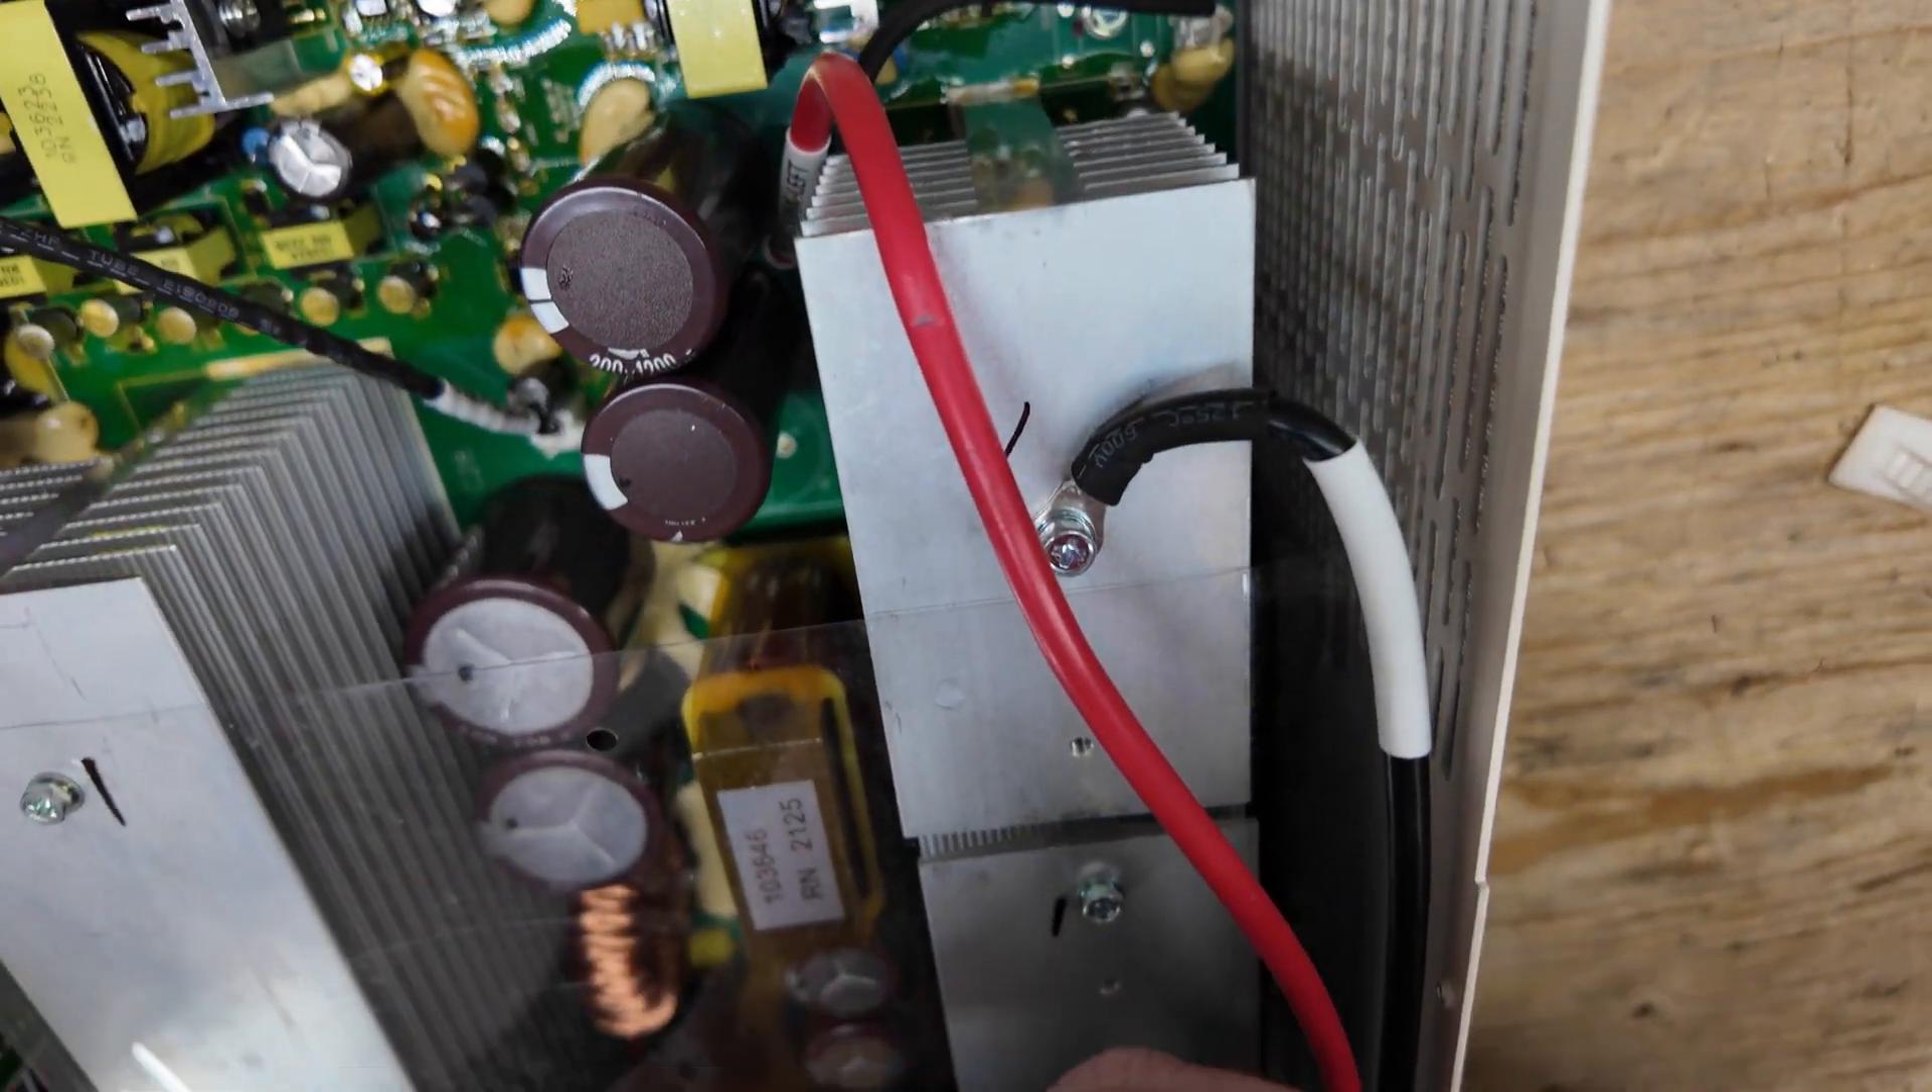And you can see here the negative is attached here and this is the positive cable.